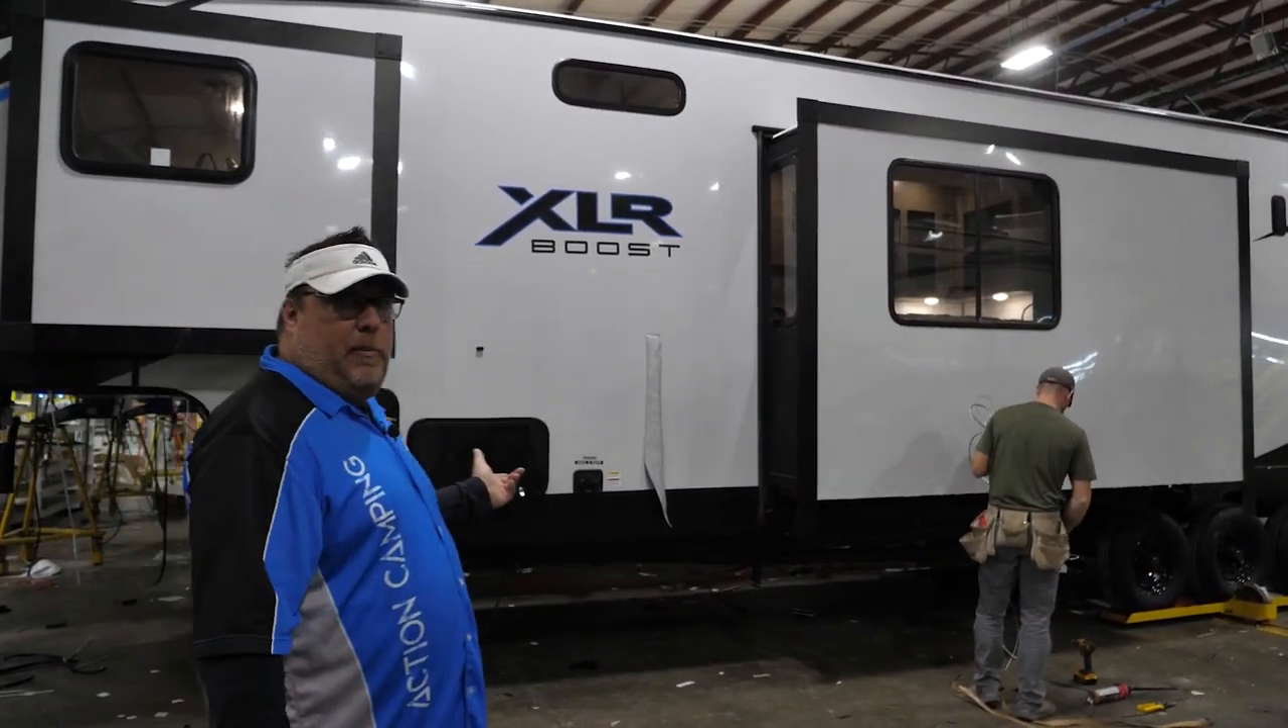Now you see that all the windows are in.